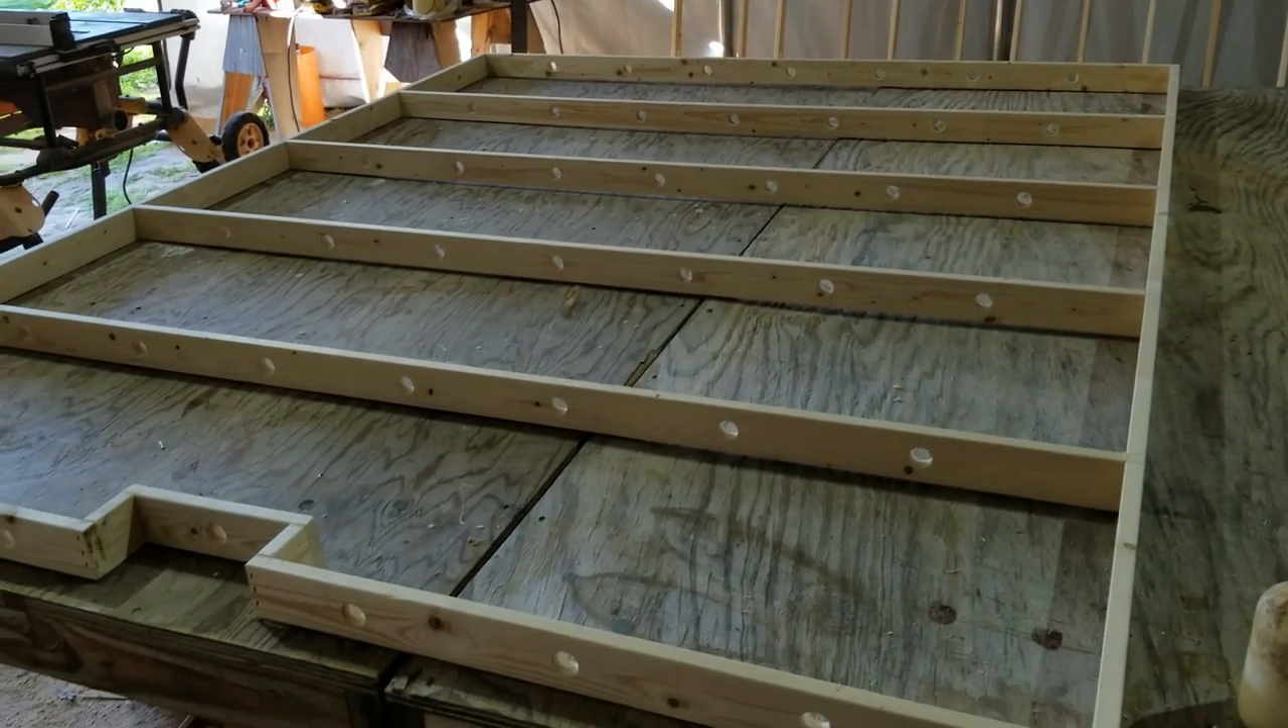All right so I have shot all the pieces of wood together it's ready for paint.